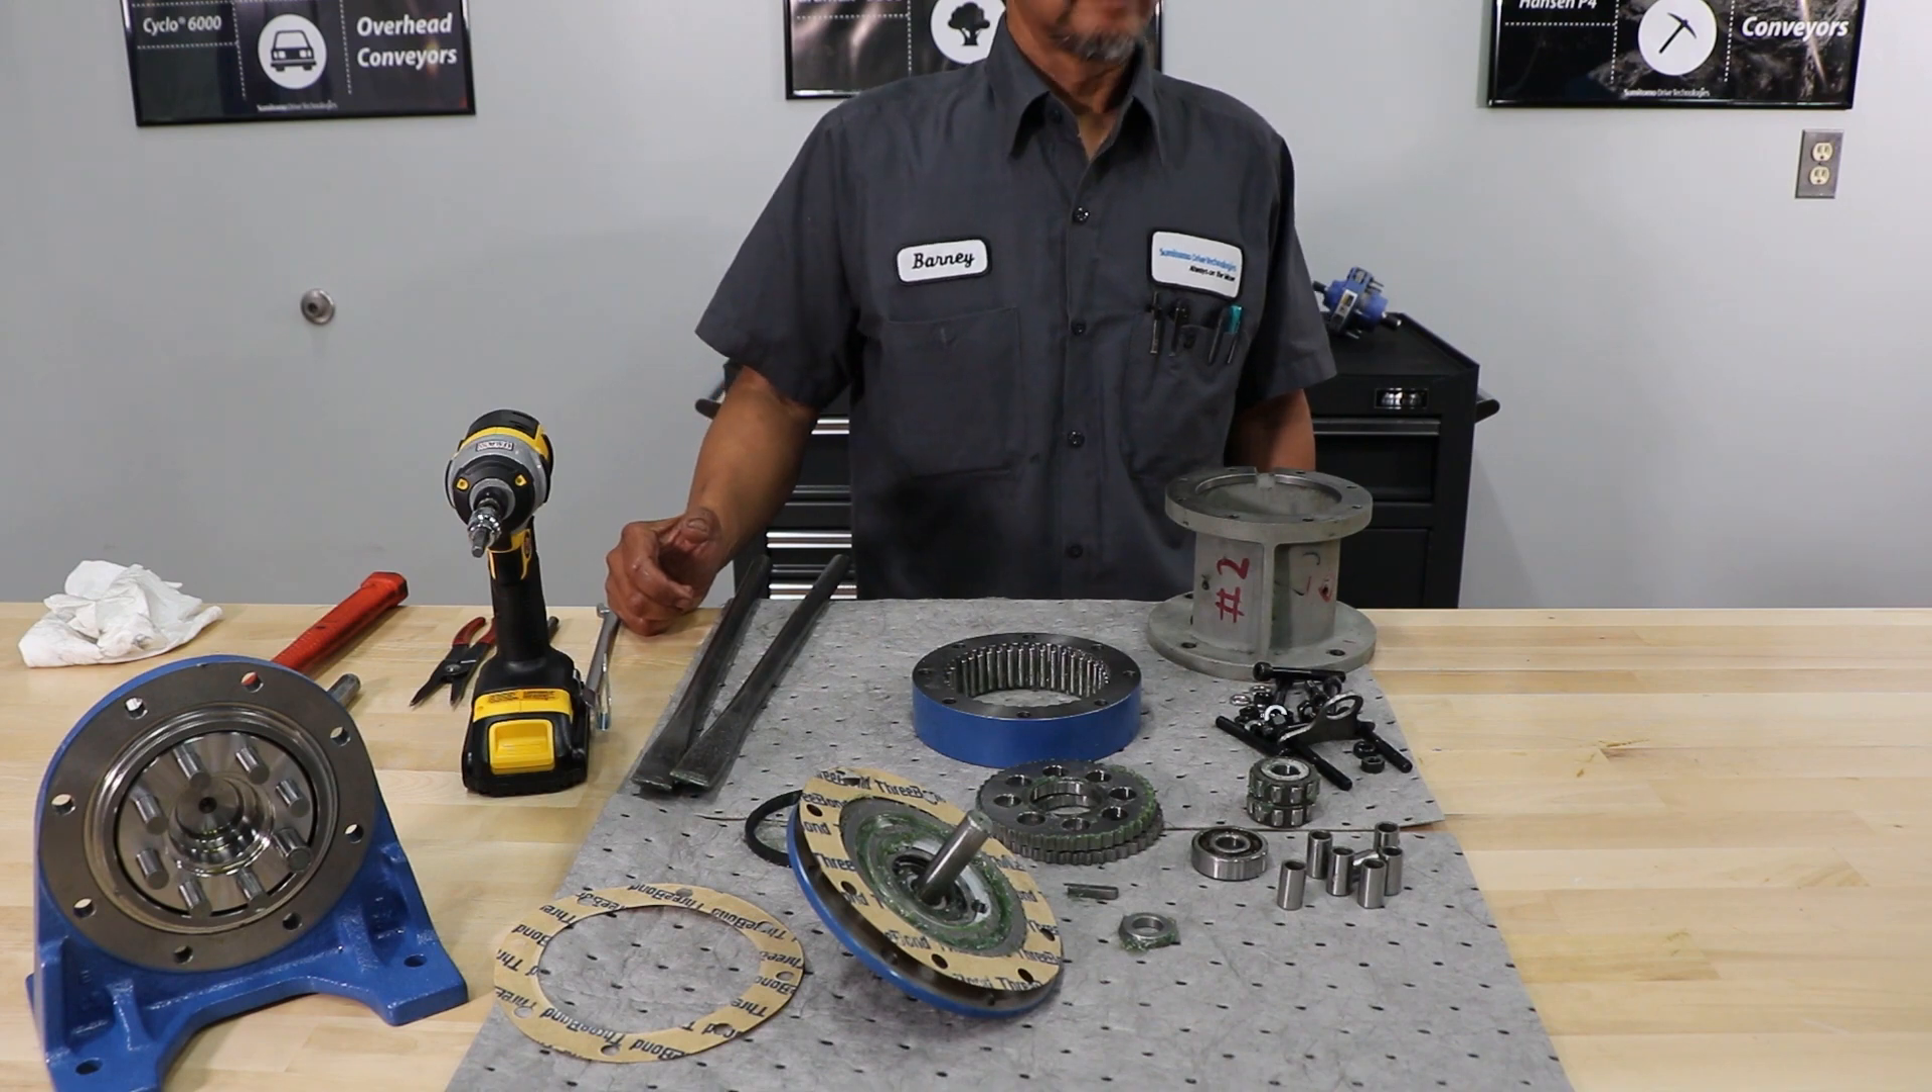And that completes the disassembly of the standard 610 cyclo.